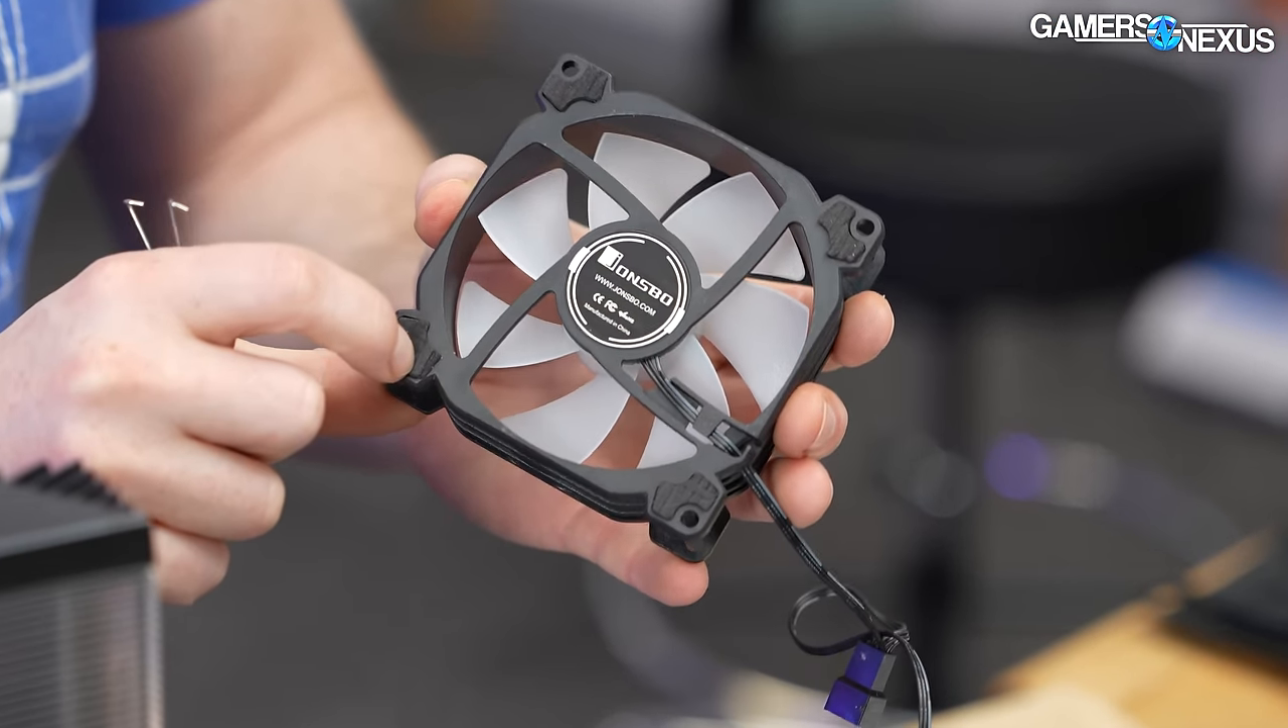I haven't installed the fan yet. This fan is actually, it's pretty nice for a cheapo cooler.